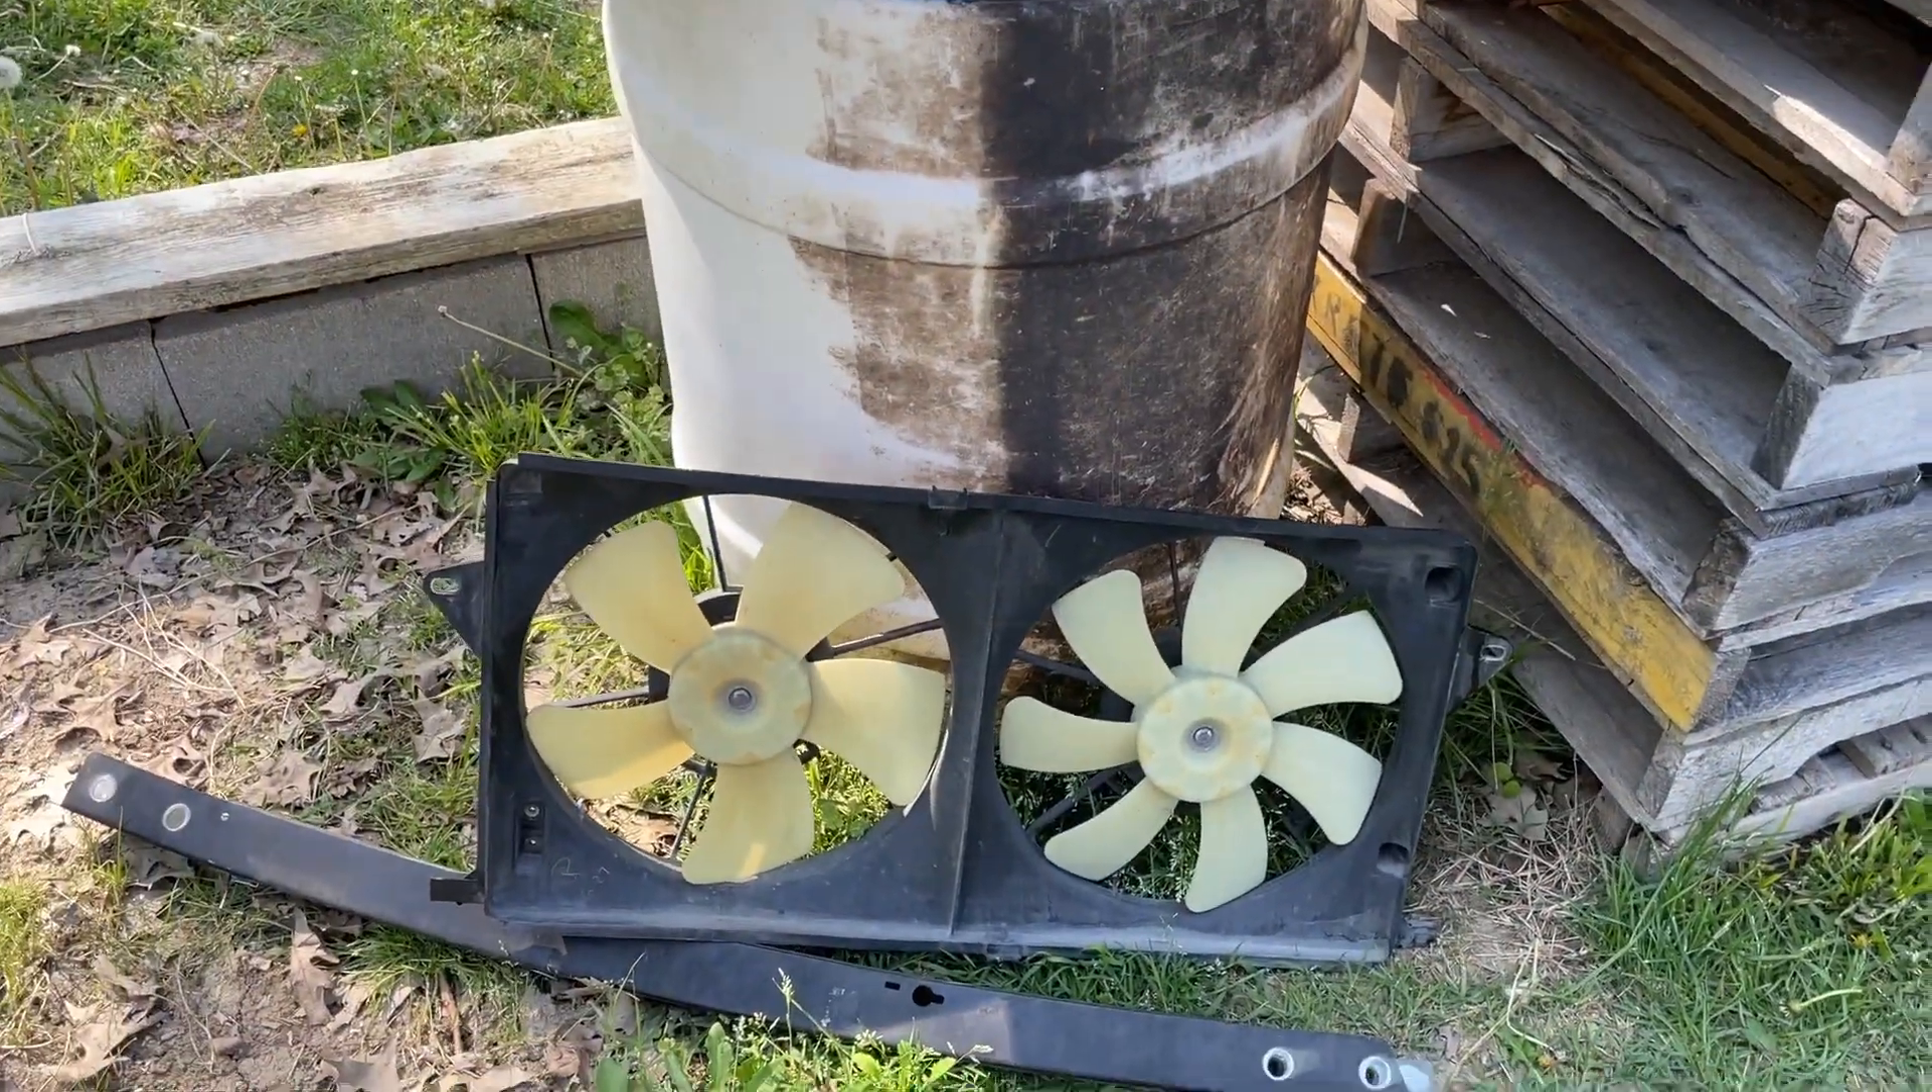We got our crash bracket off which is this support right here.